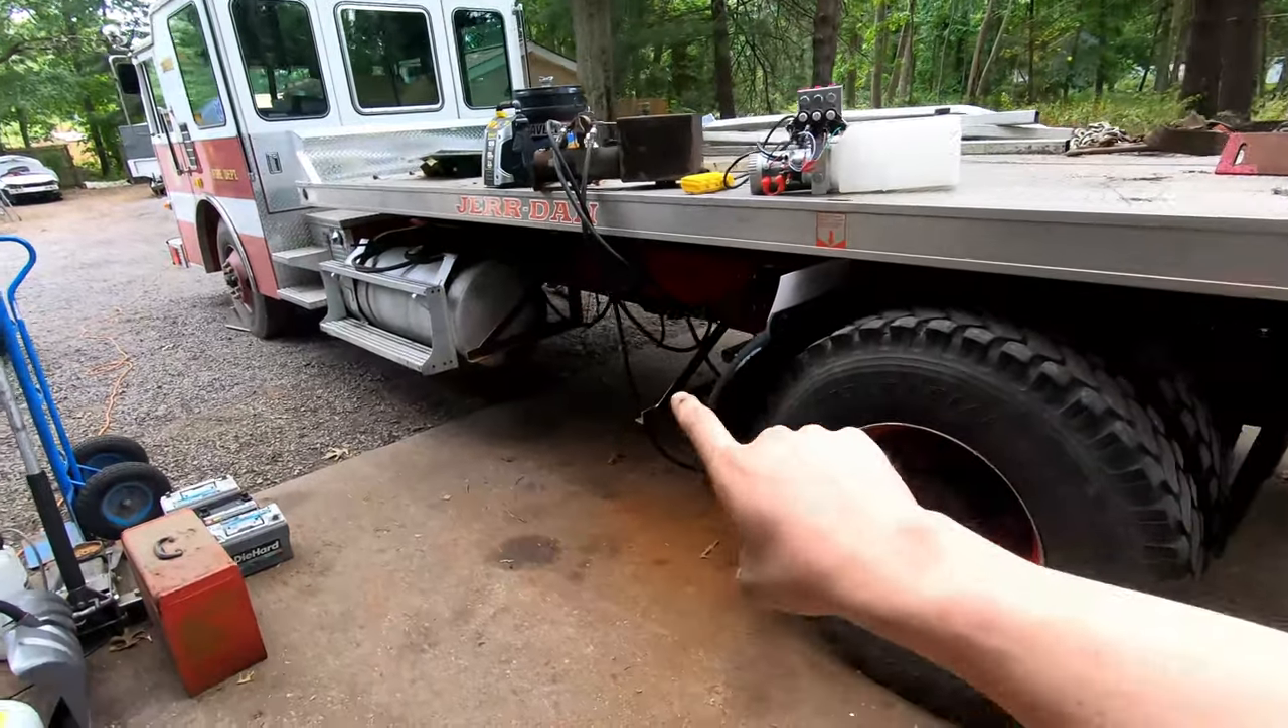I got to get the bed off. I got the toolboxes out already.